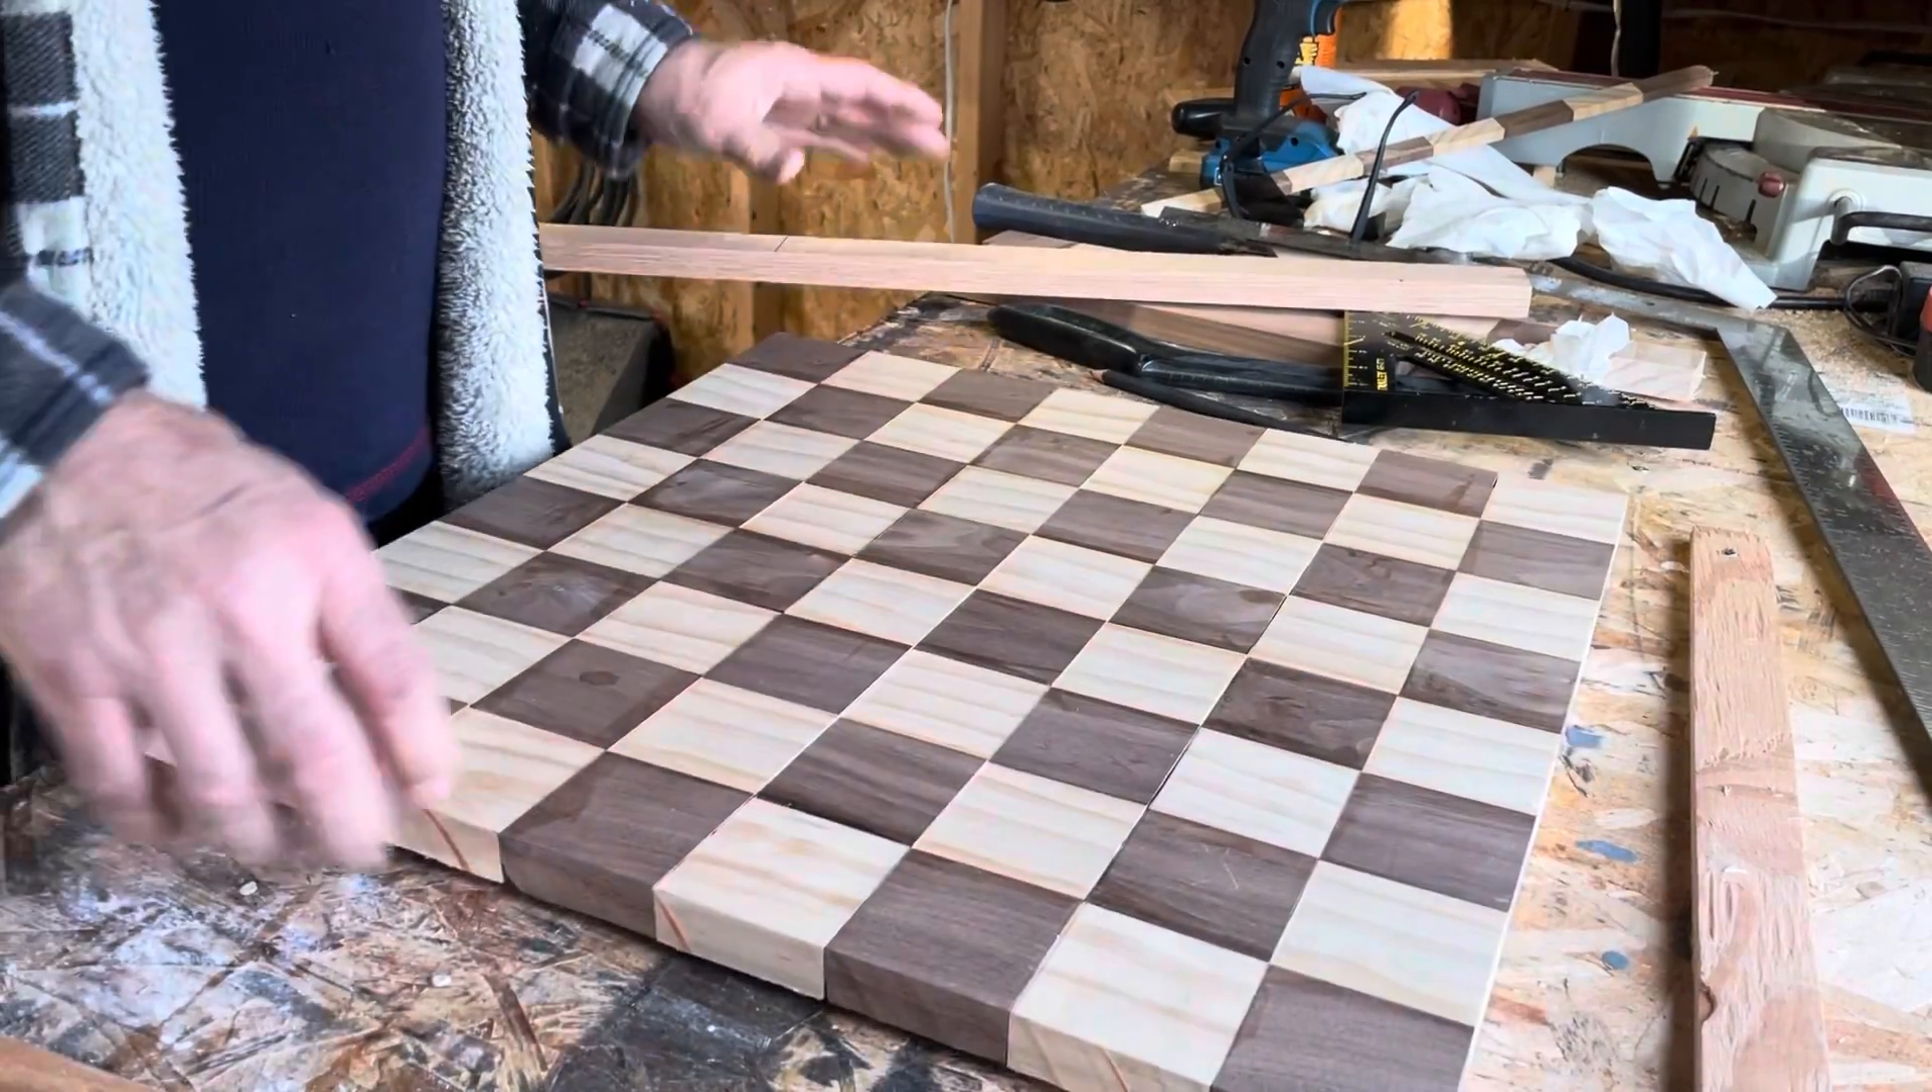We got everything glued together. Now, we took the clamps off.